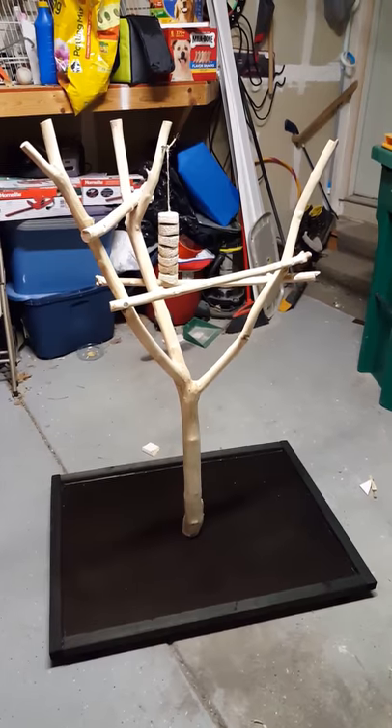Y 'all, so here is the finished product. We are all done here. Got the stand all put together.